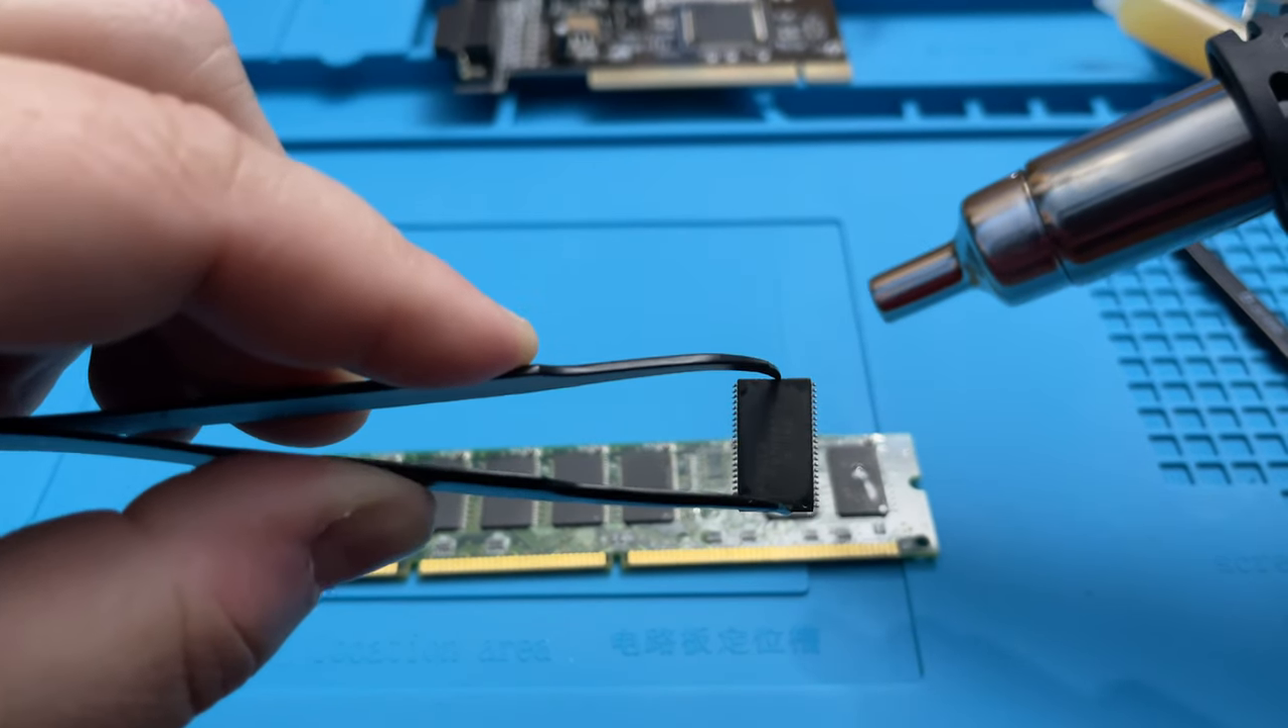So, we have the RAM chip off as well.